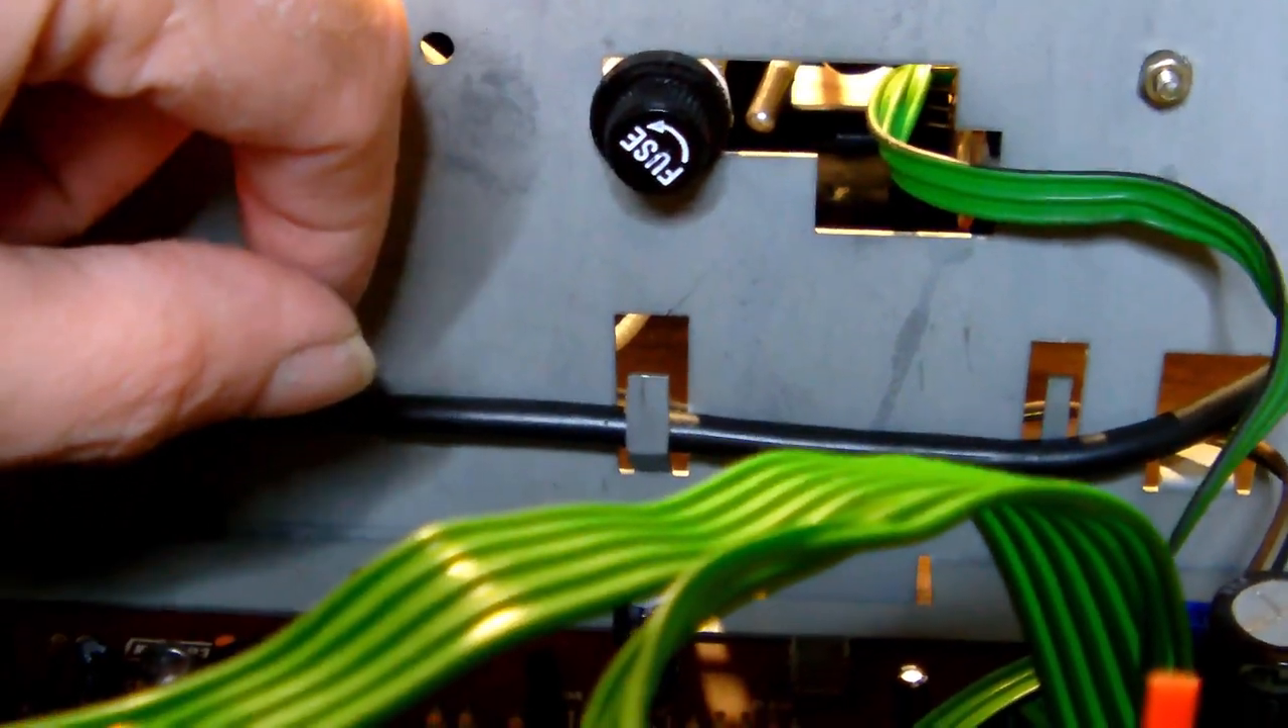Alright and I just used part of this opening here to attach the AC fuse I mounted.